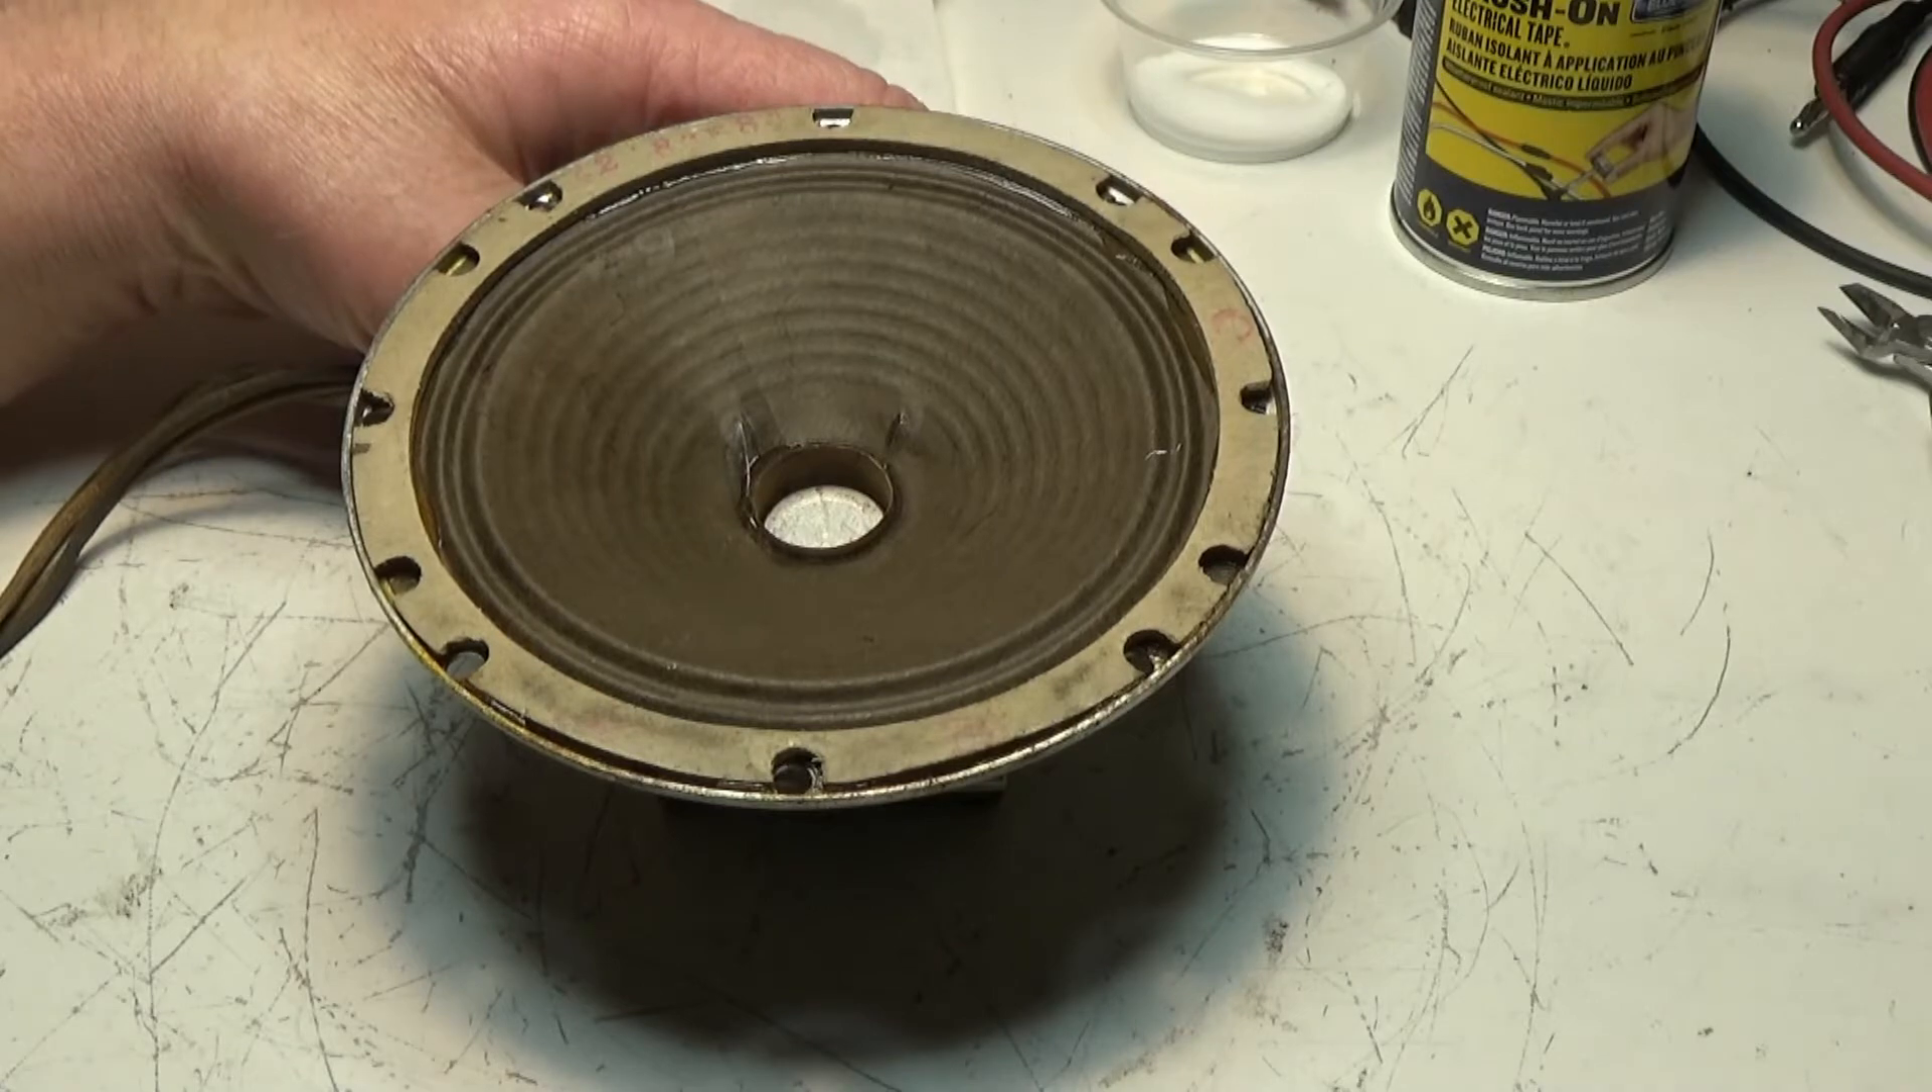Well, I pulled the speaker out of the radio cabinet for the Indian Head Radio.